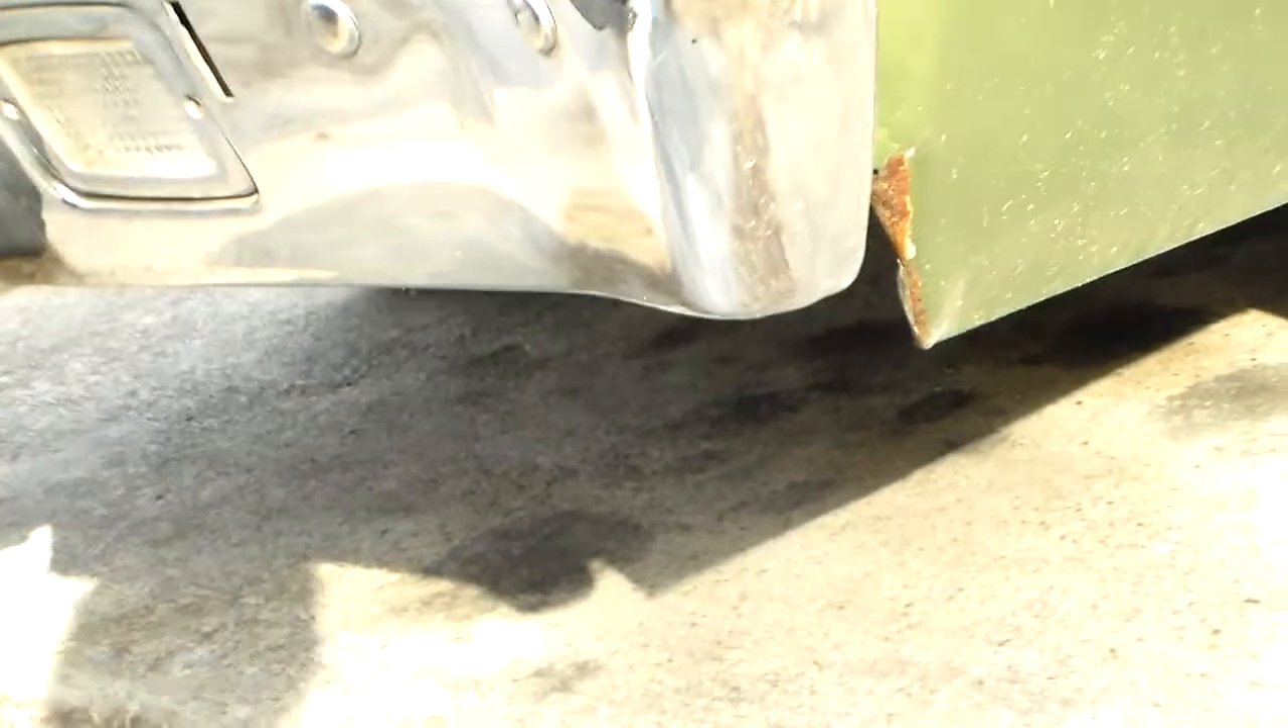You see how that it's kind of sticks down right there that part right there that's not supposed to do that that's supposed to match that character line of that bumper and it doesn't.